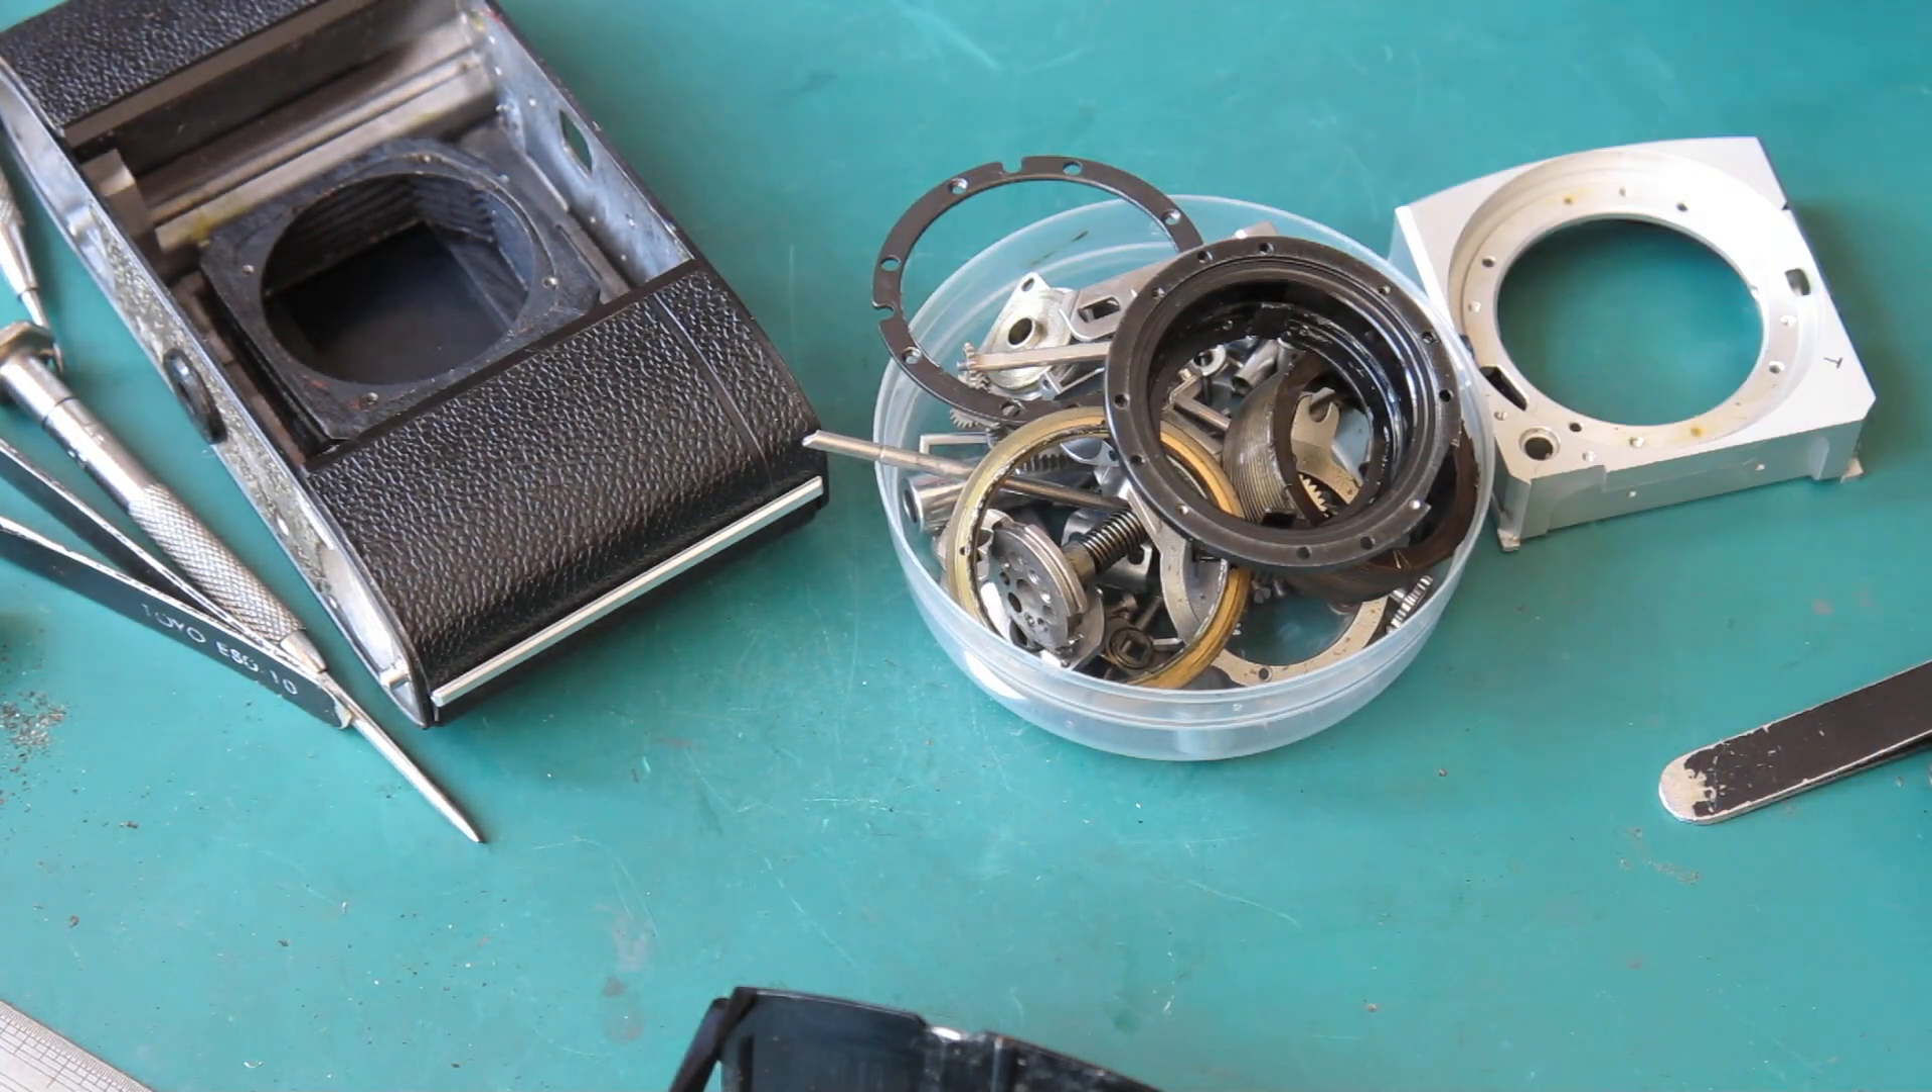That's my camera body all stripped down there.